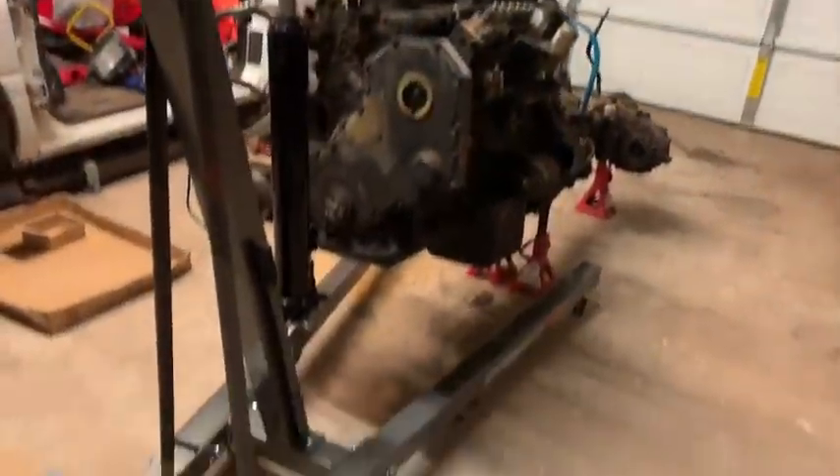I got the hoist together and here's the motor obviously.